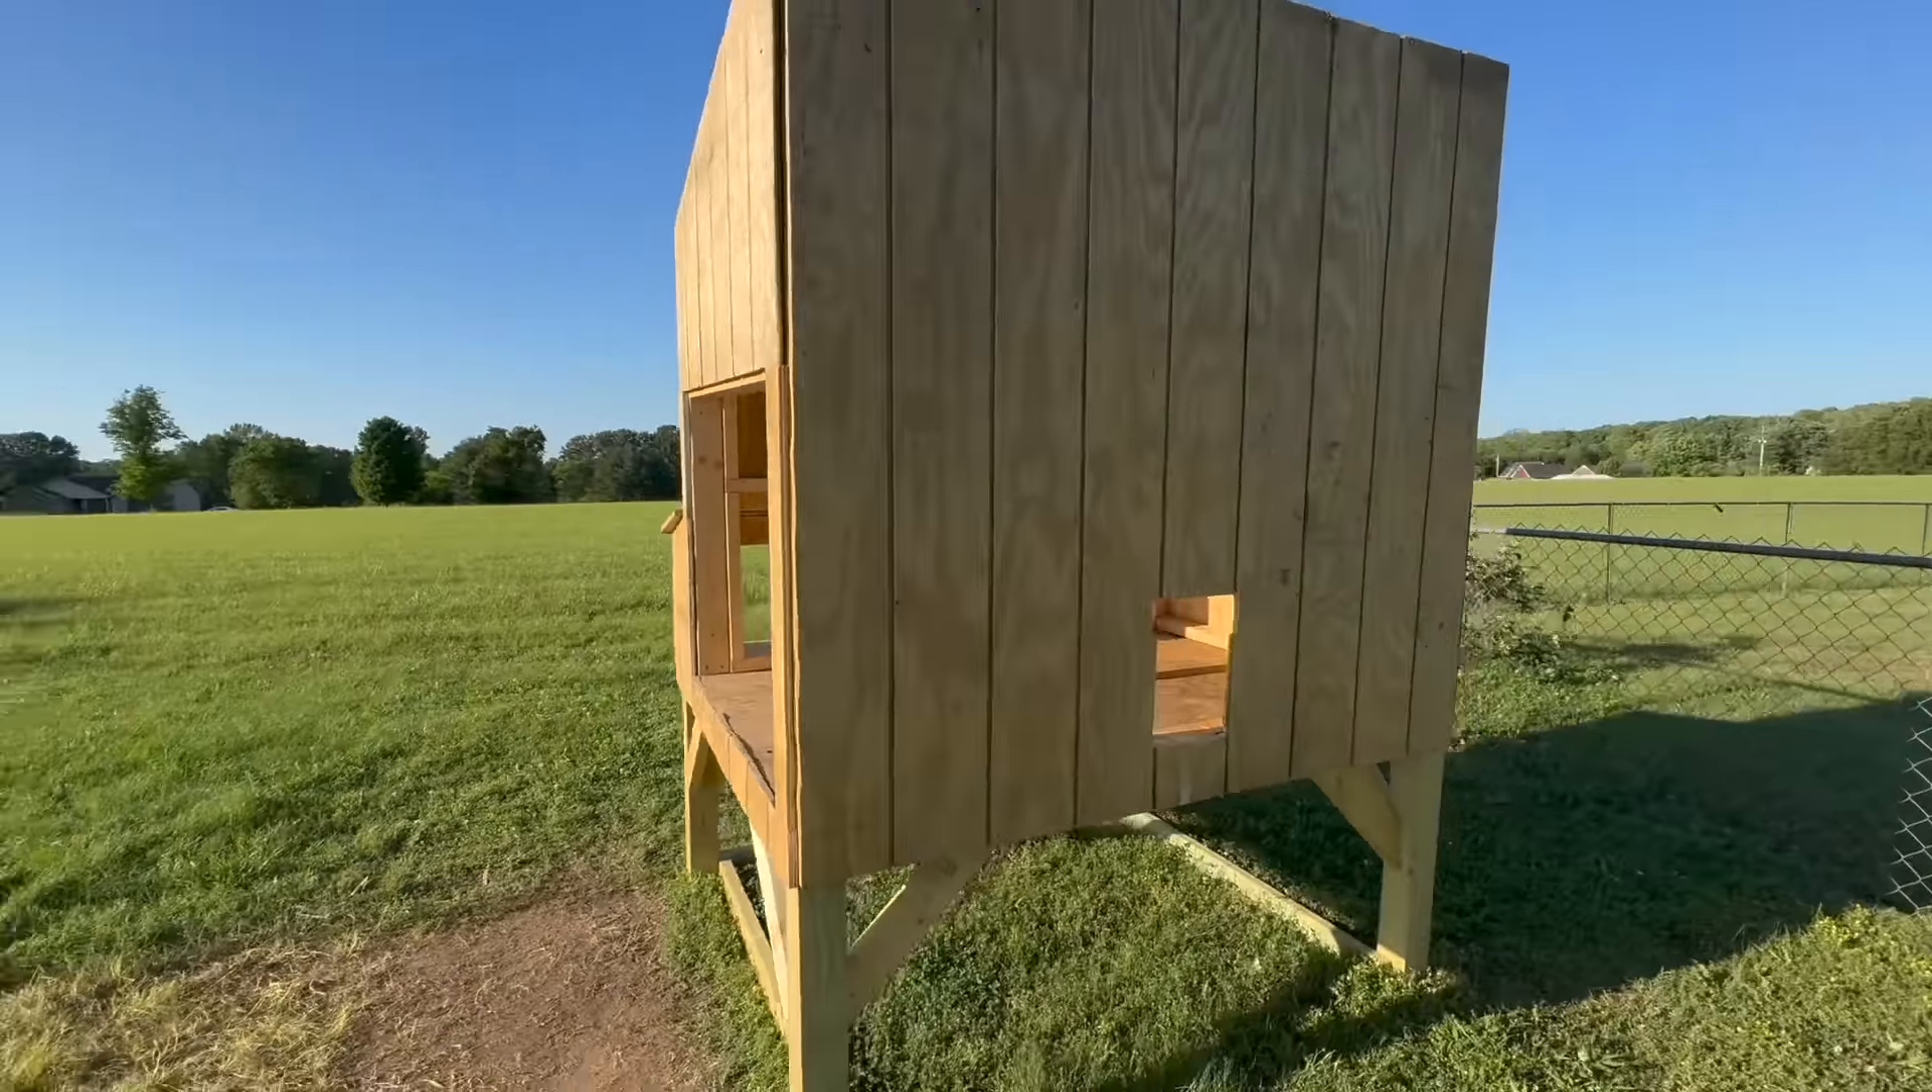I finished out the inside and closing in the nesting boxes with plywood and then all of the walls now have siding on them. The holes are cut out for the windows.